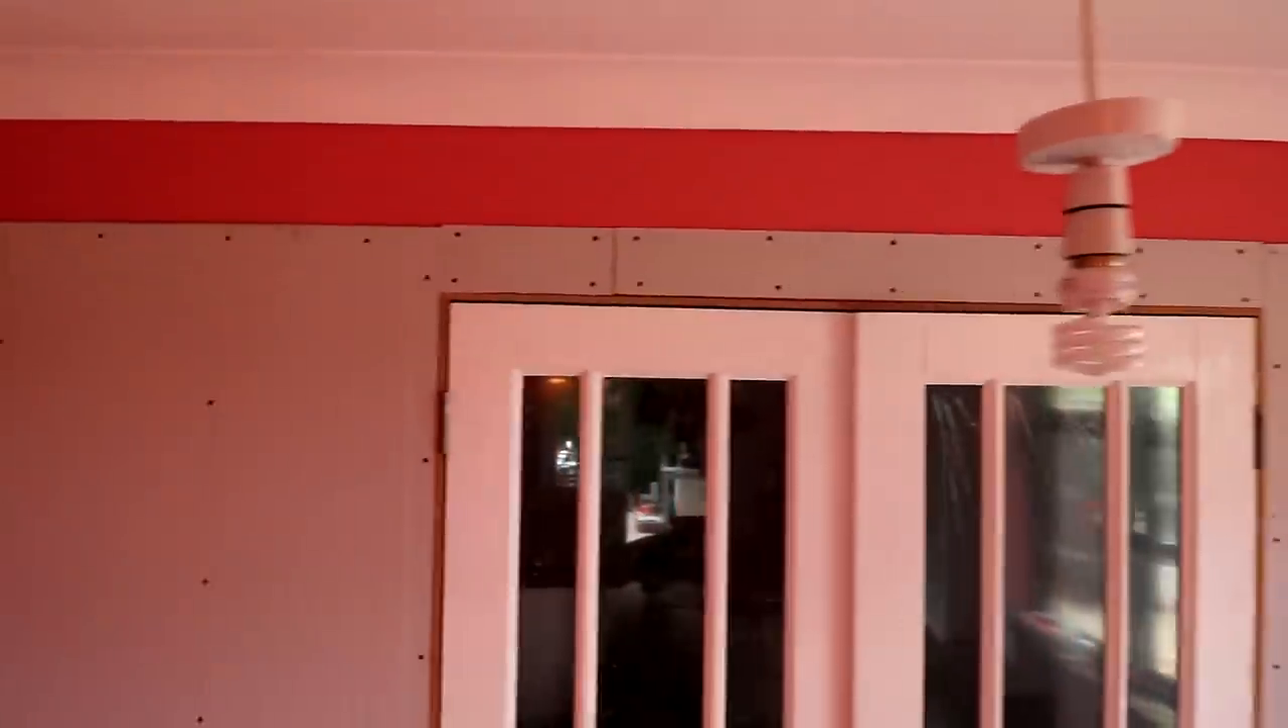So both doors are now fitted the gap along the top and along the bottom looks good and consistent but the doors don't quite close together.